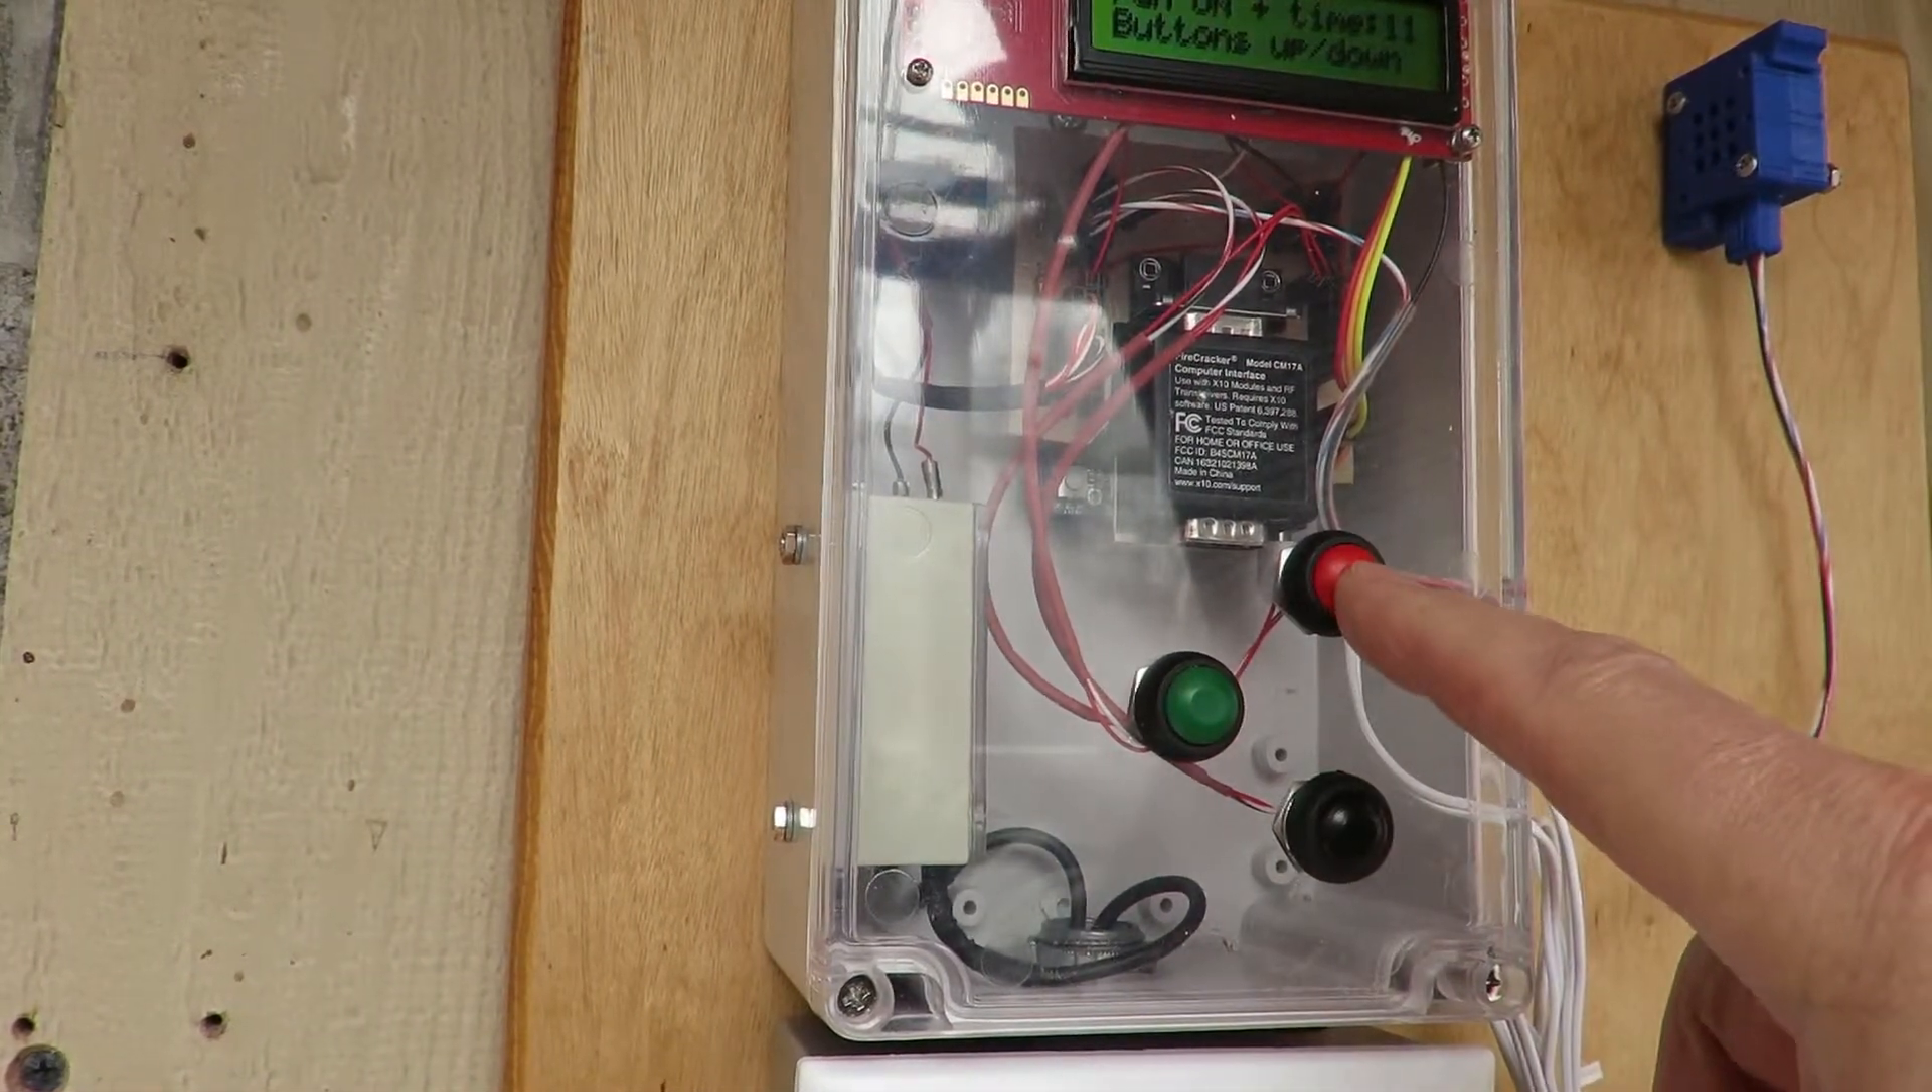And this is the controller all put together. There's only three switches.